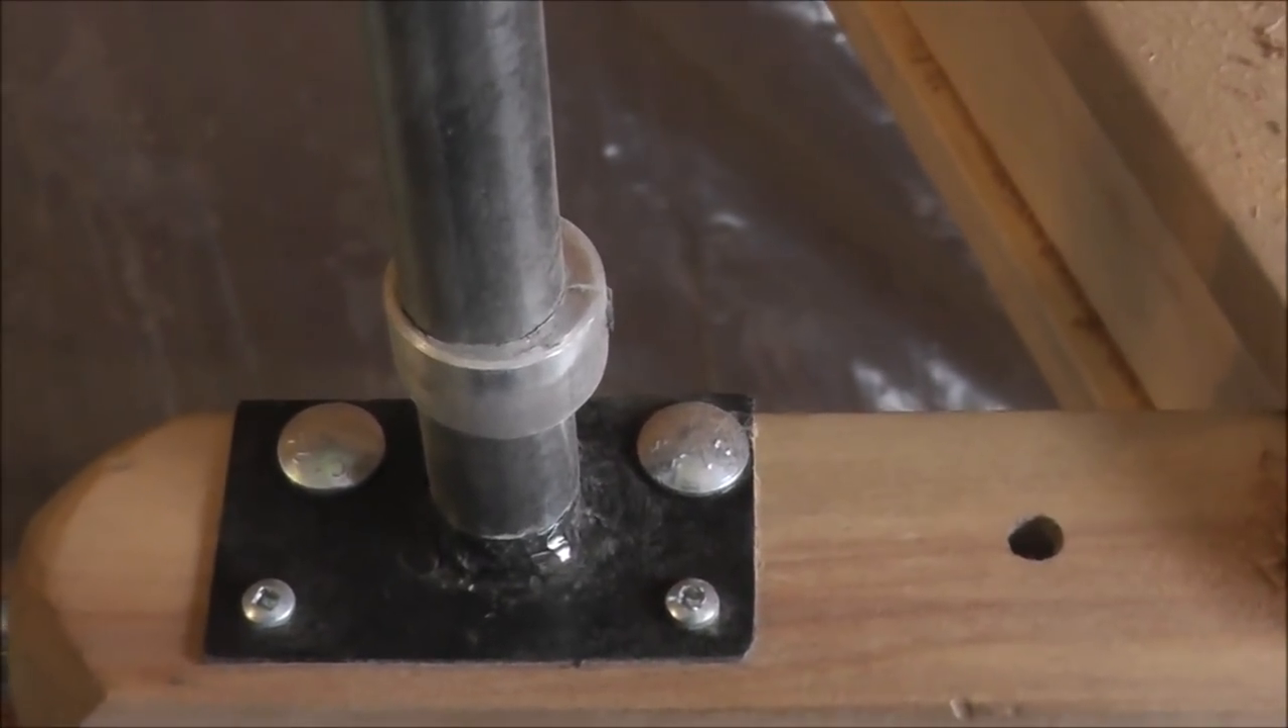Okay, there you can see the mount that I made. It bolts on with the two bolts for tightening the boring bar in. And two additional screws.